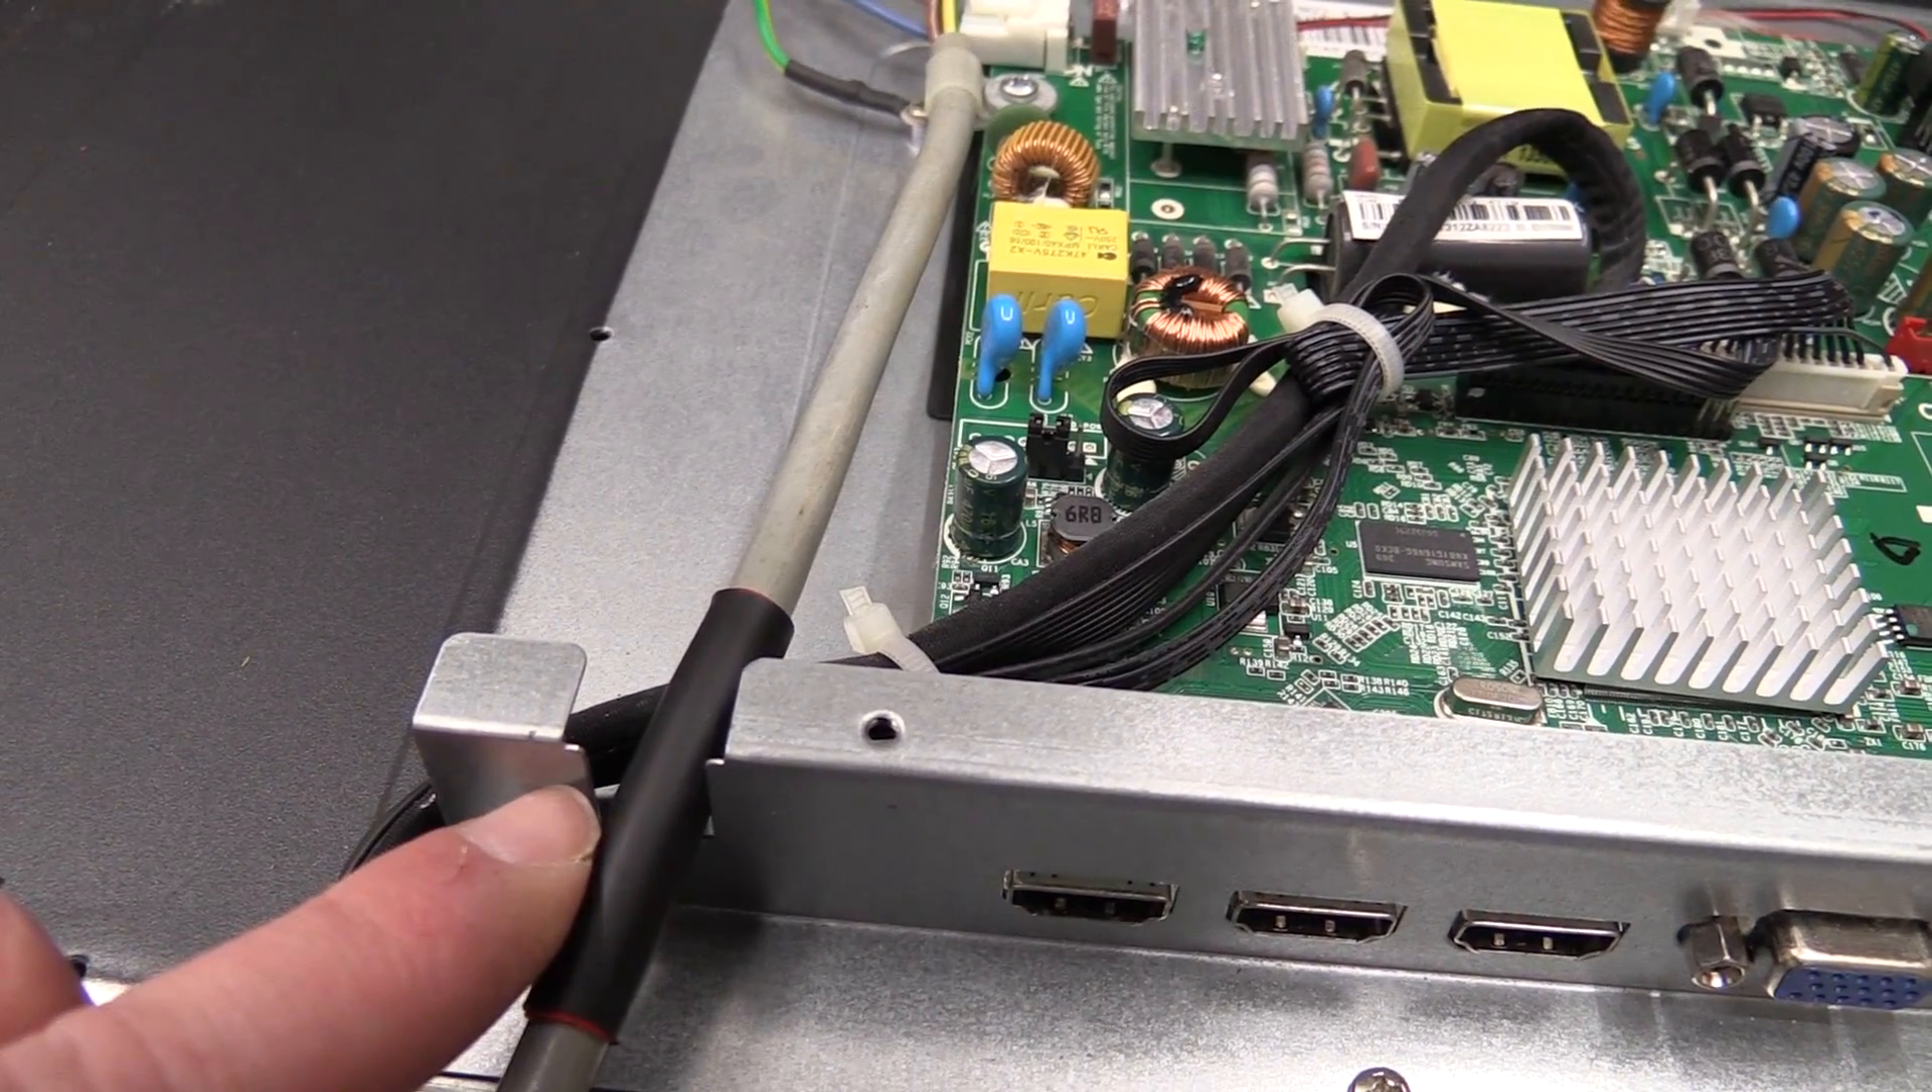So, I used a double layer of heat shrink tubing to hopefully keep the exposed metal edges from wearing through the insulation of this cable.